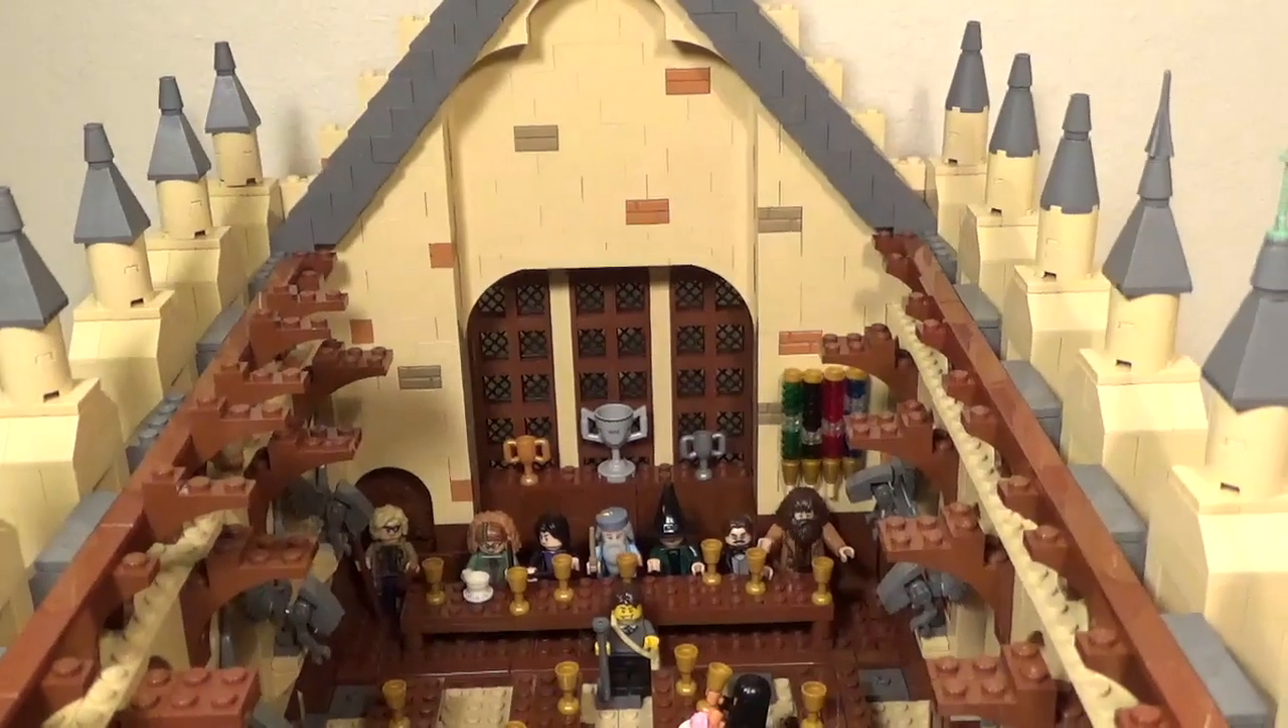And of course the entire roof is missing.